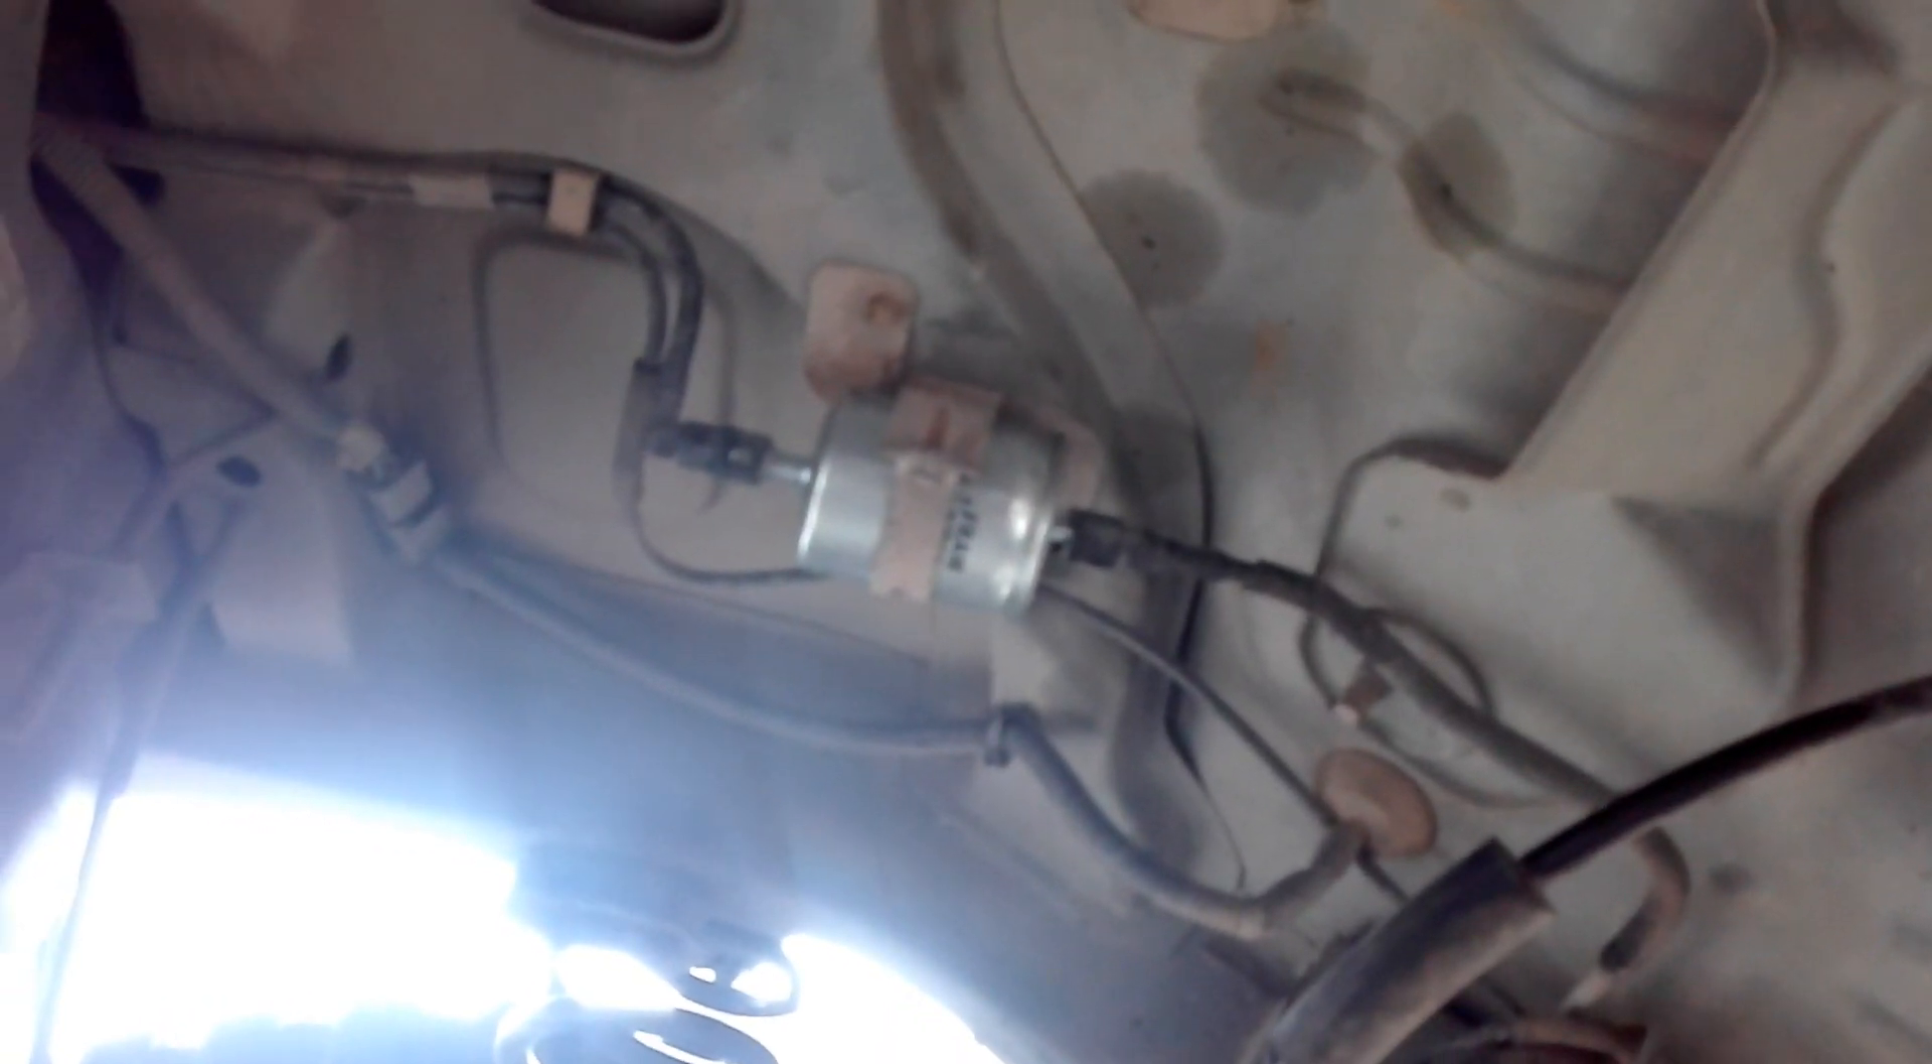Ya está instalado el filtro de gasolina.